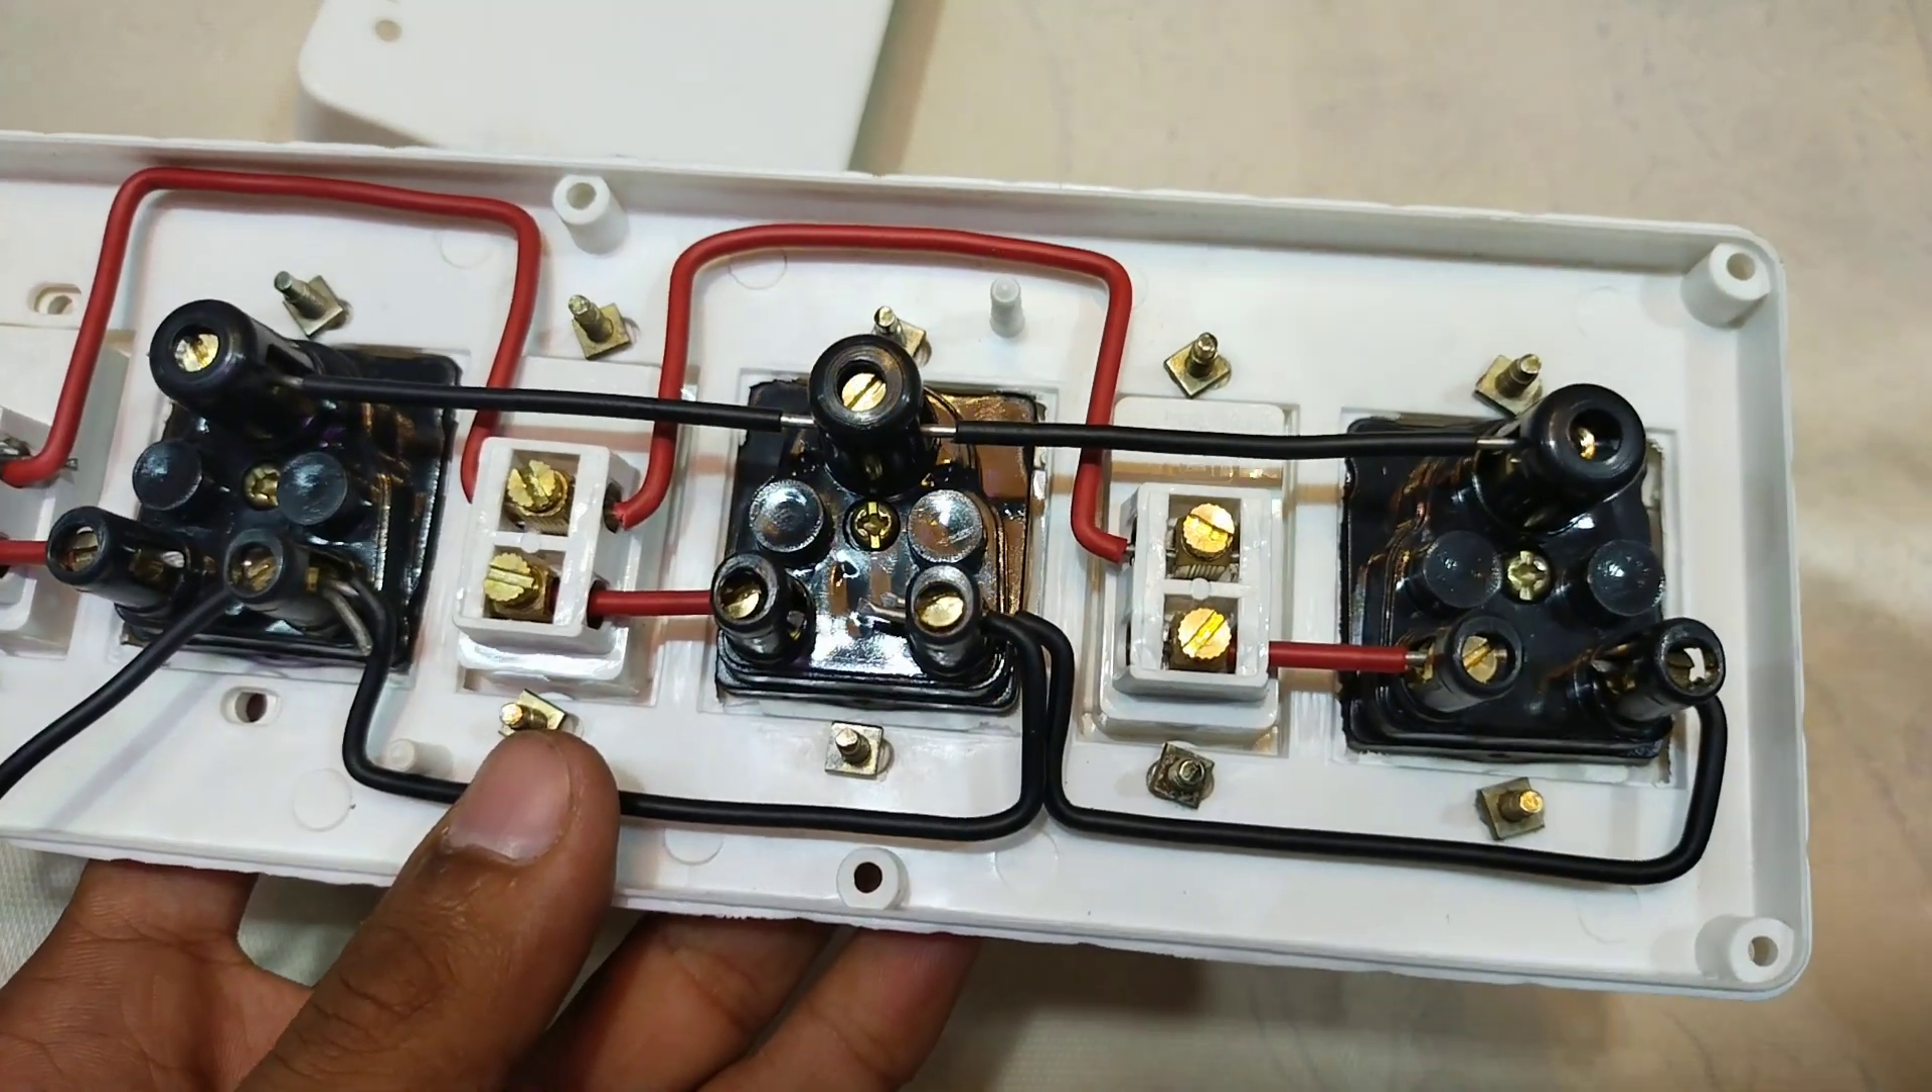देखिए यह हमारा वायरिंग किया हुआ है।